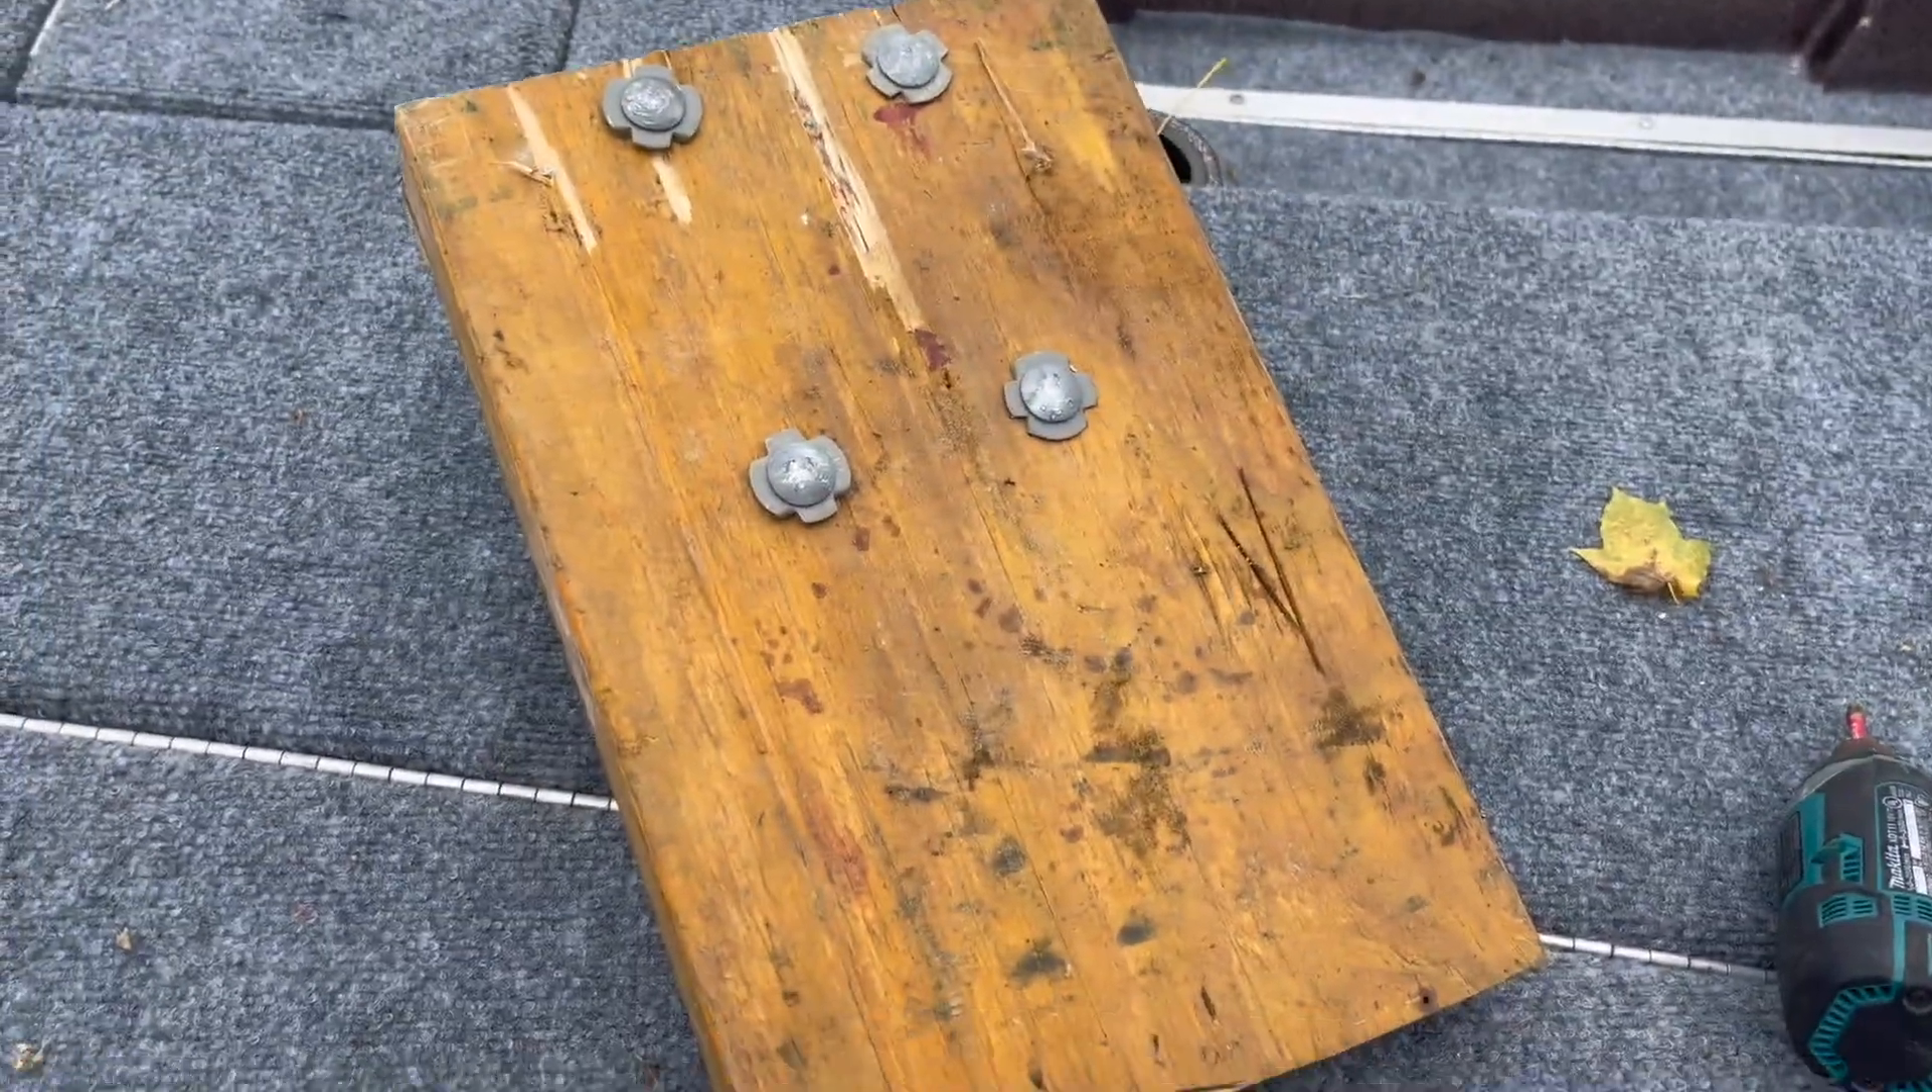I put these lock screws in the back for the second outboard engine.